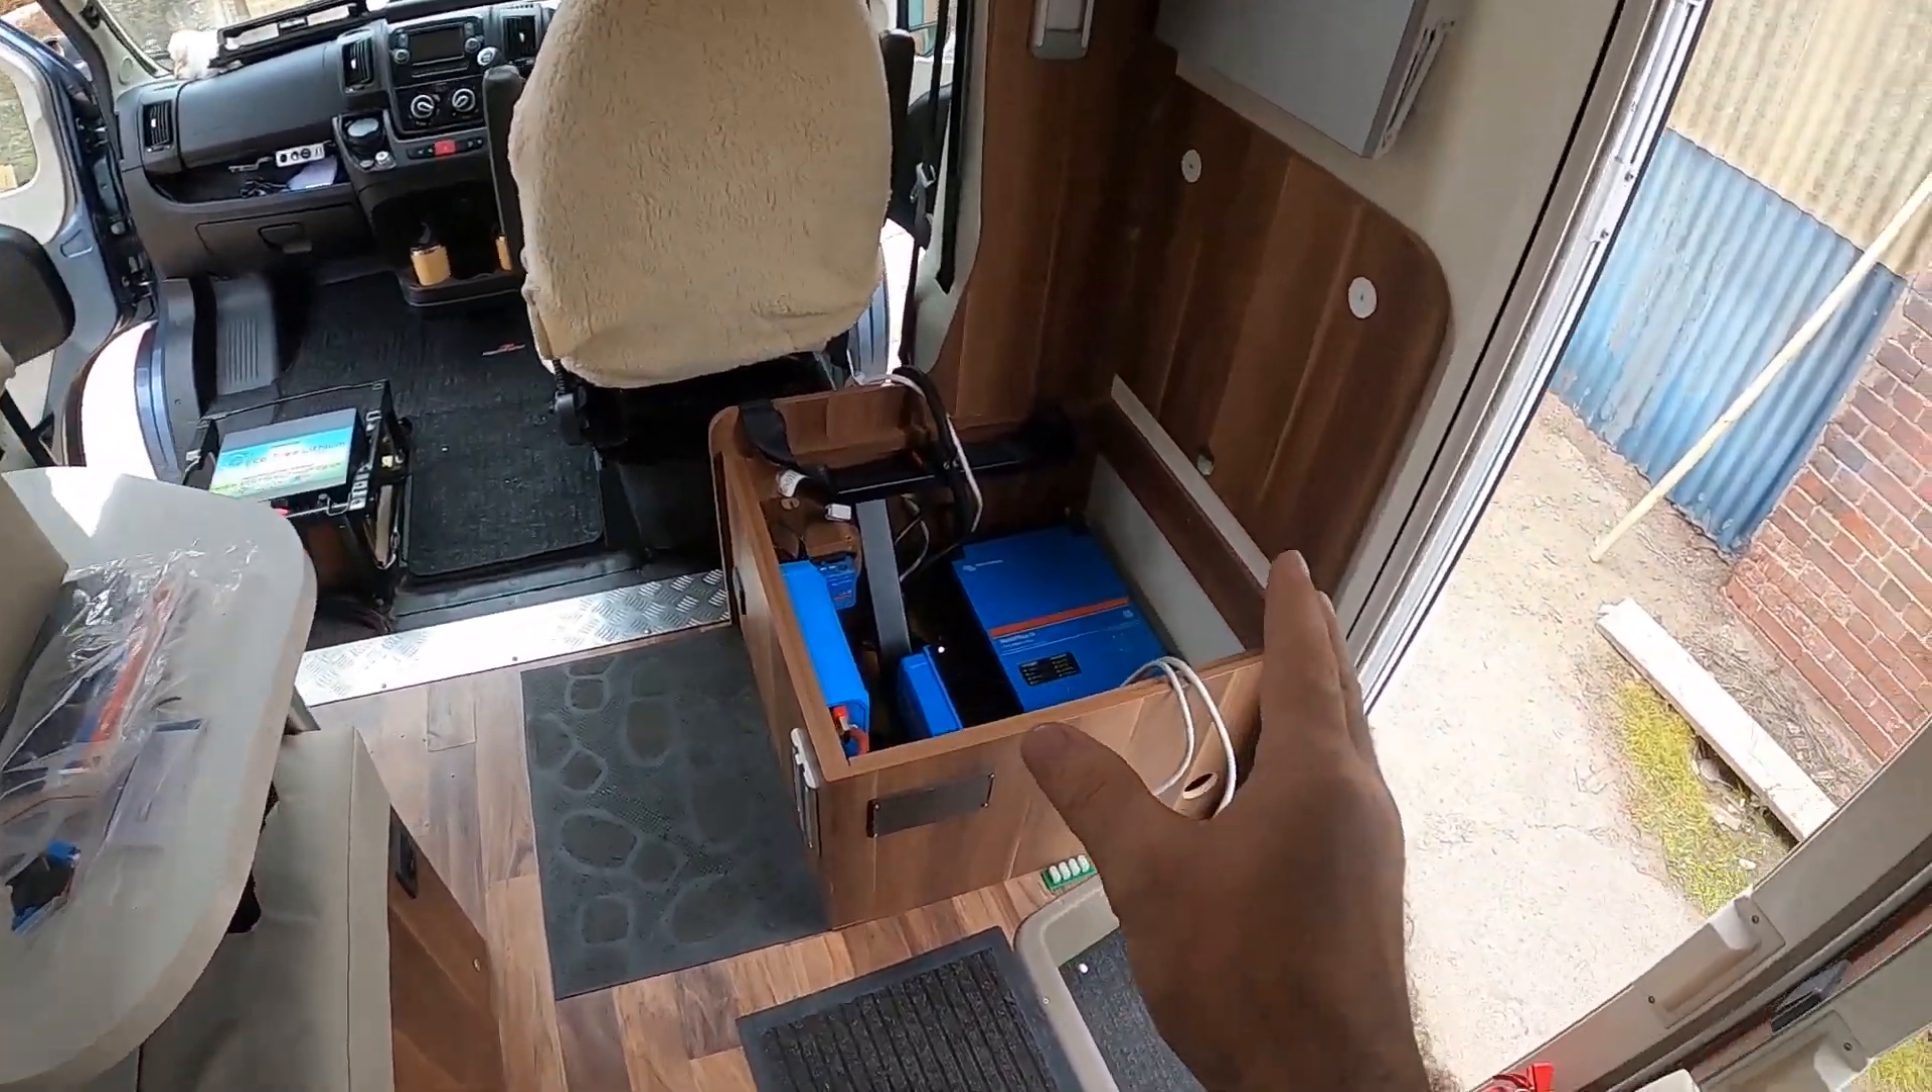It is not finished yet we have not done all the cable management properly and tidying everything up.